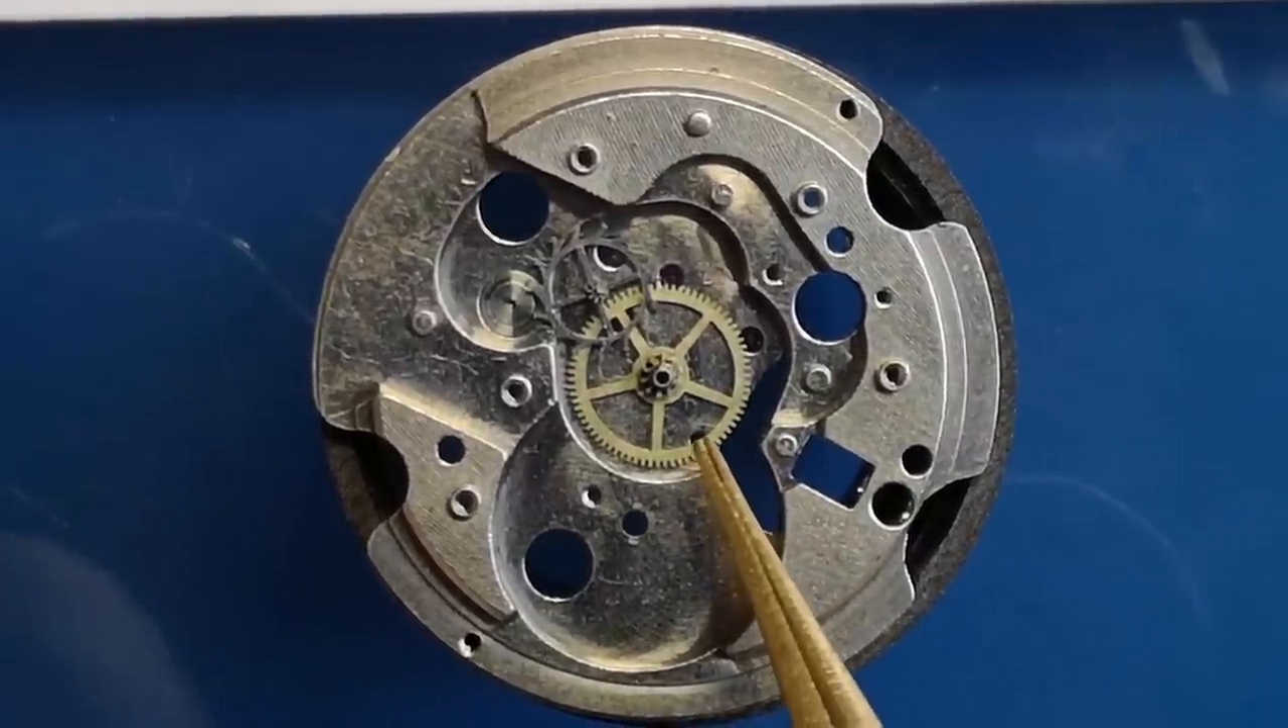So you can see now we've got the center wheel in here. It's actually the second wheel.